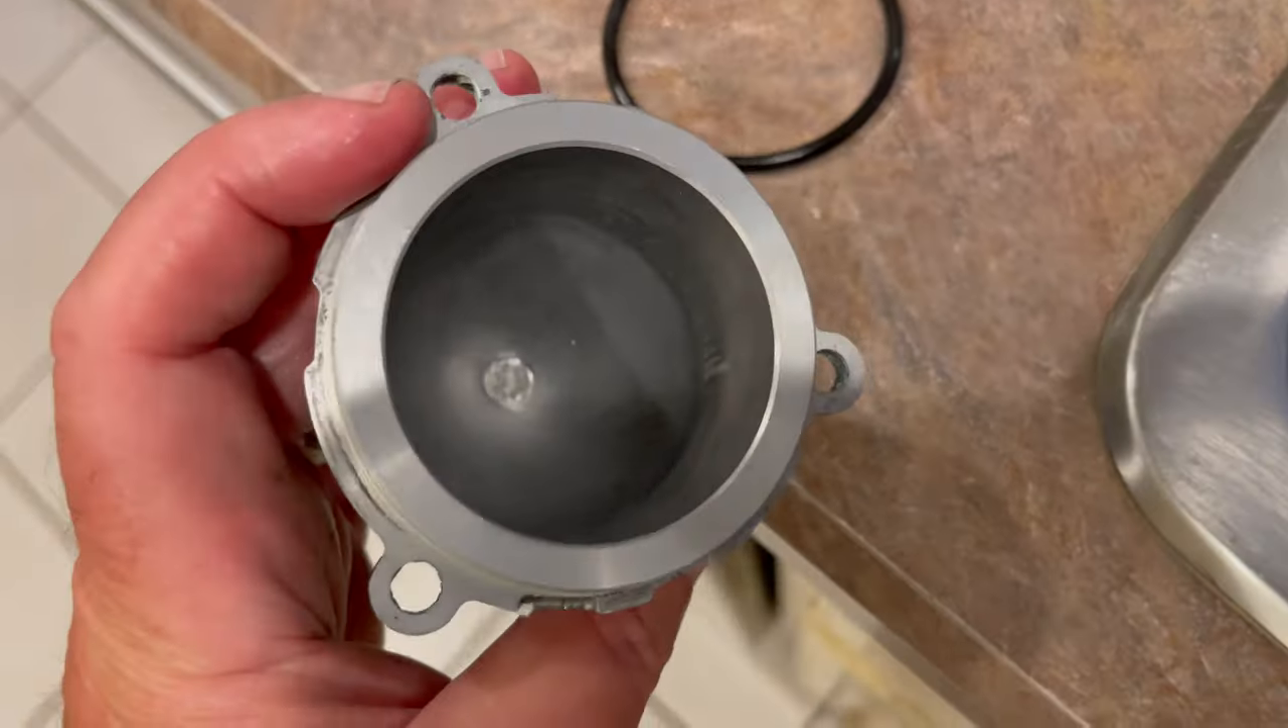So, we've cleaned this cone up pretty nicely. We got the black O-ring off of it.